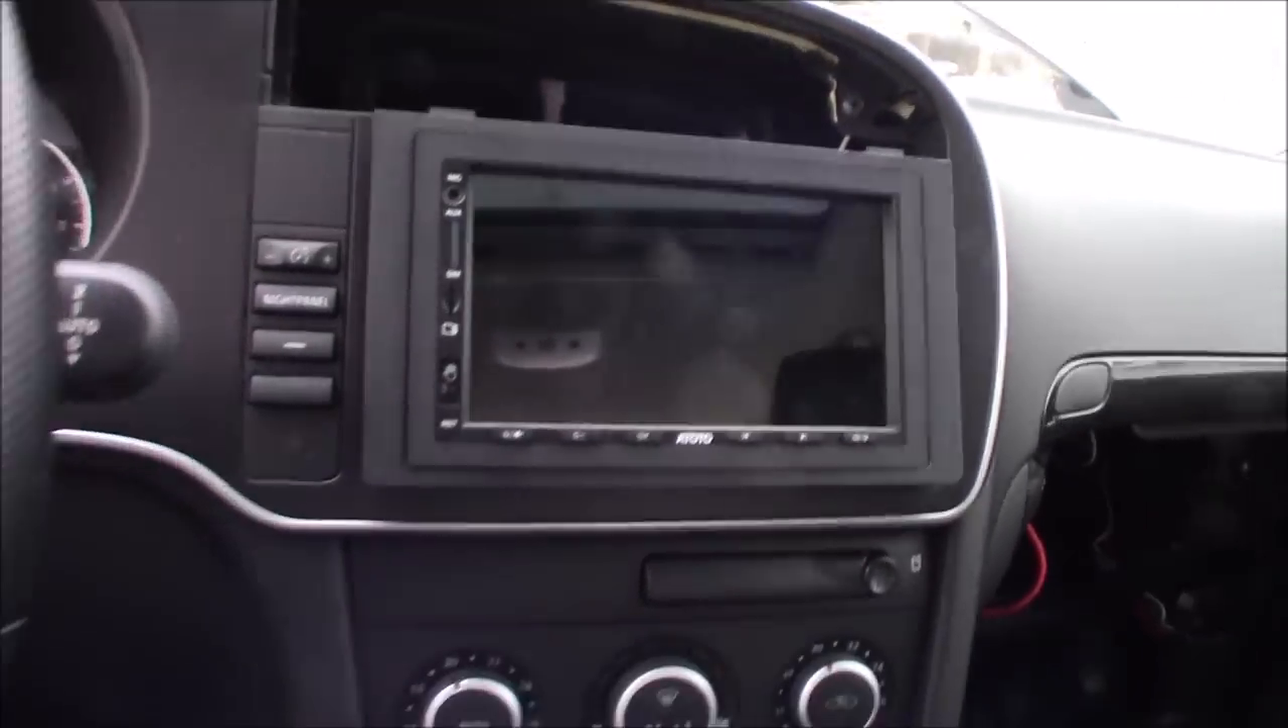So the unit came out really good. It sits so flush and looks really nice. Of course now it's not fully bolted in.